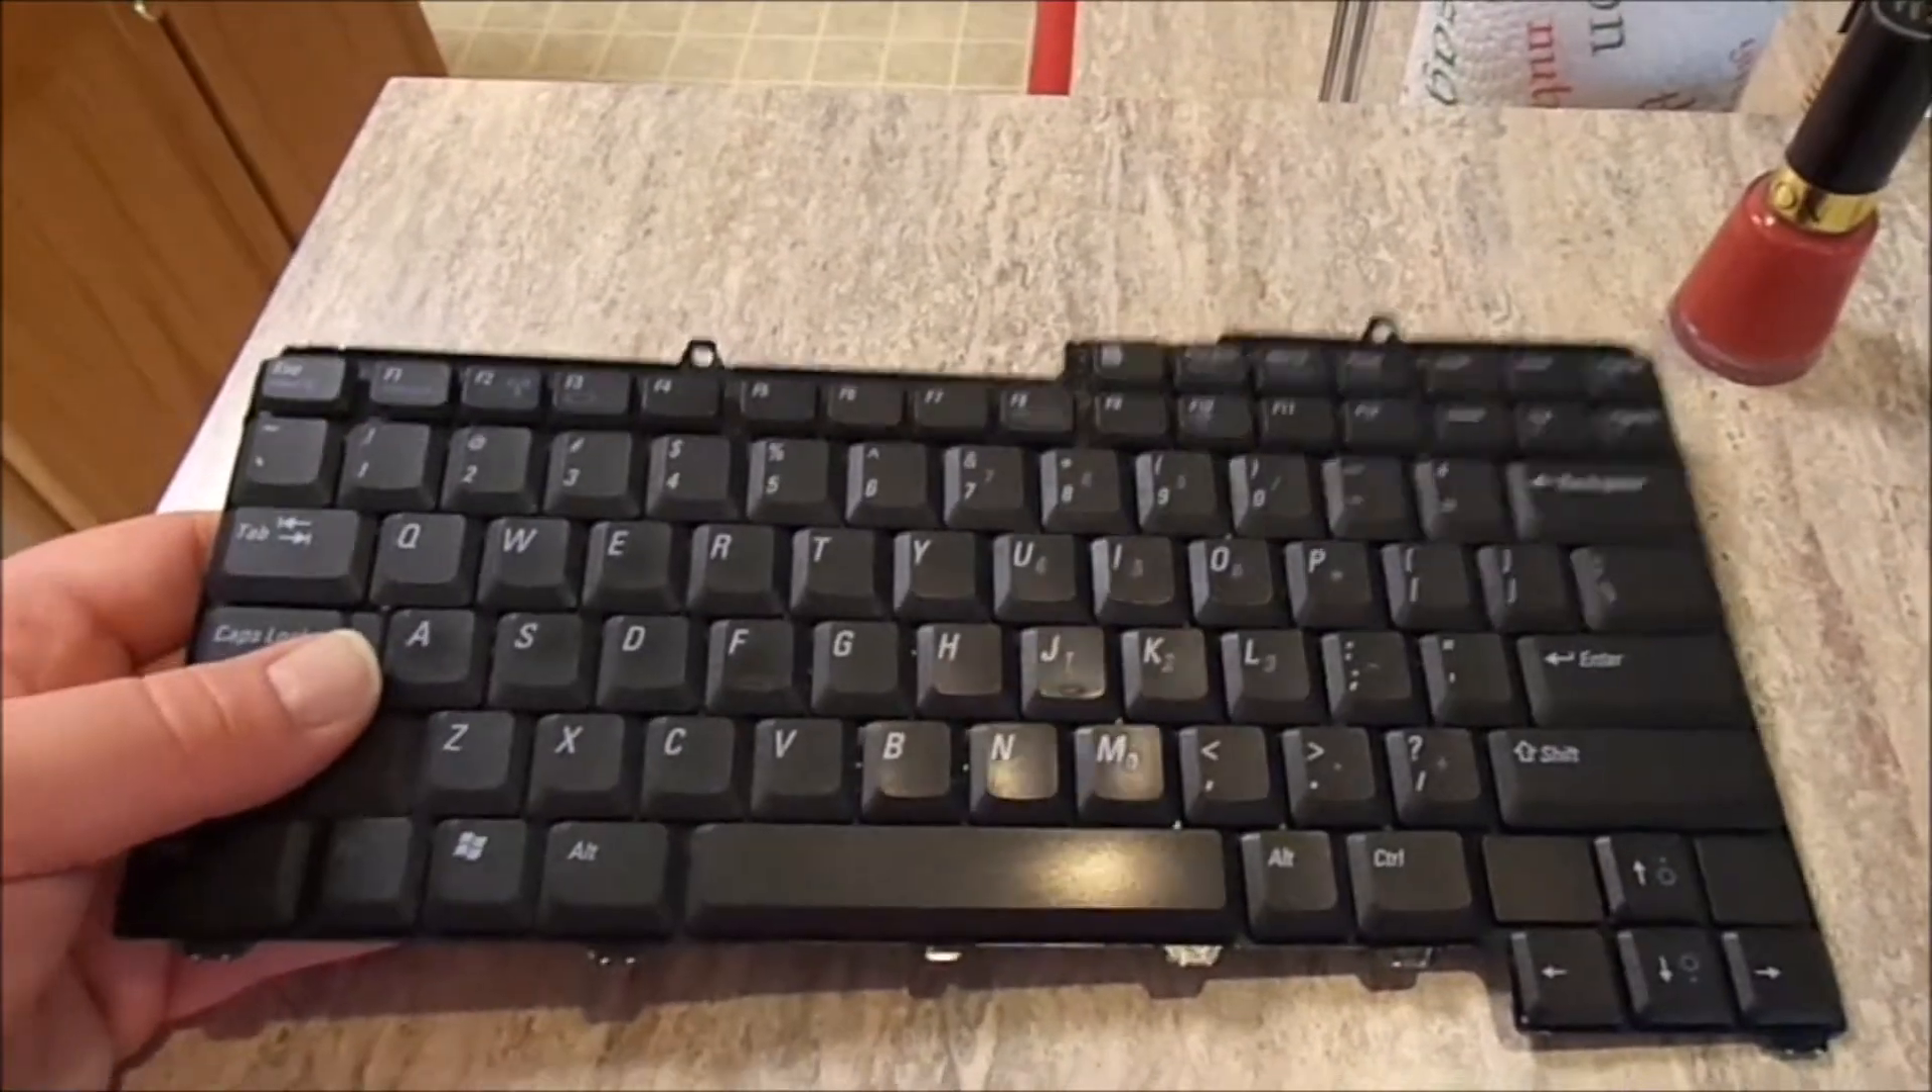You can see the keyboard is out.